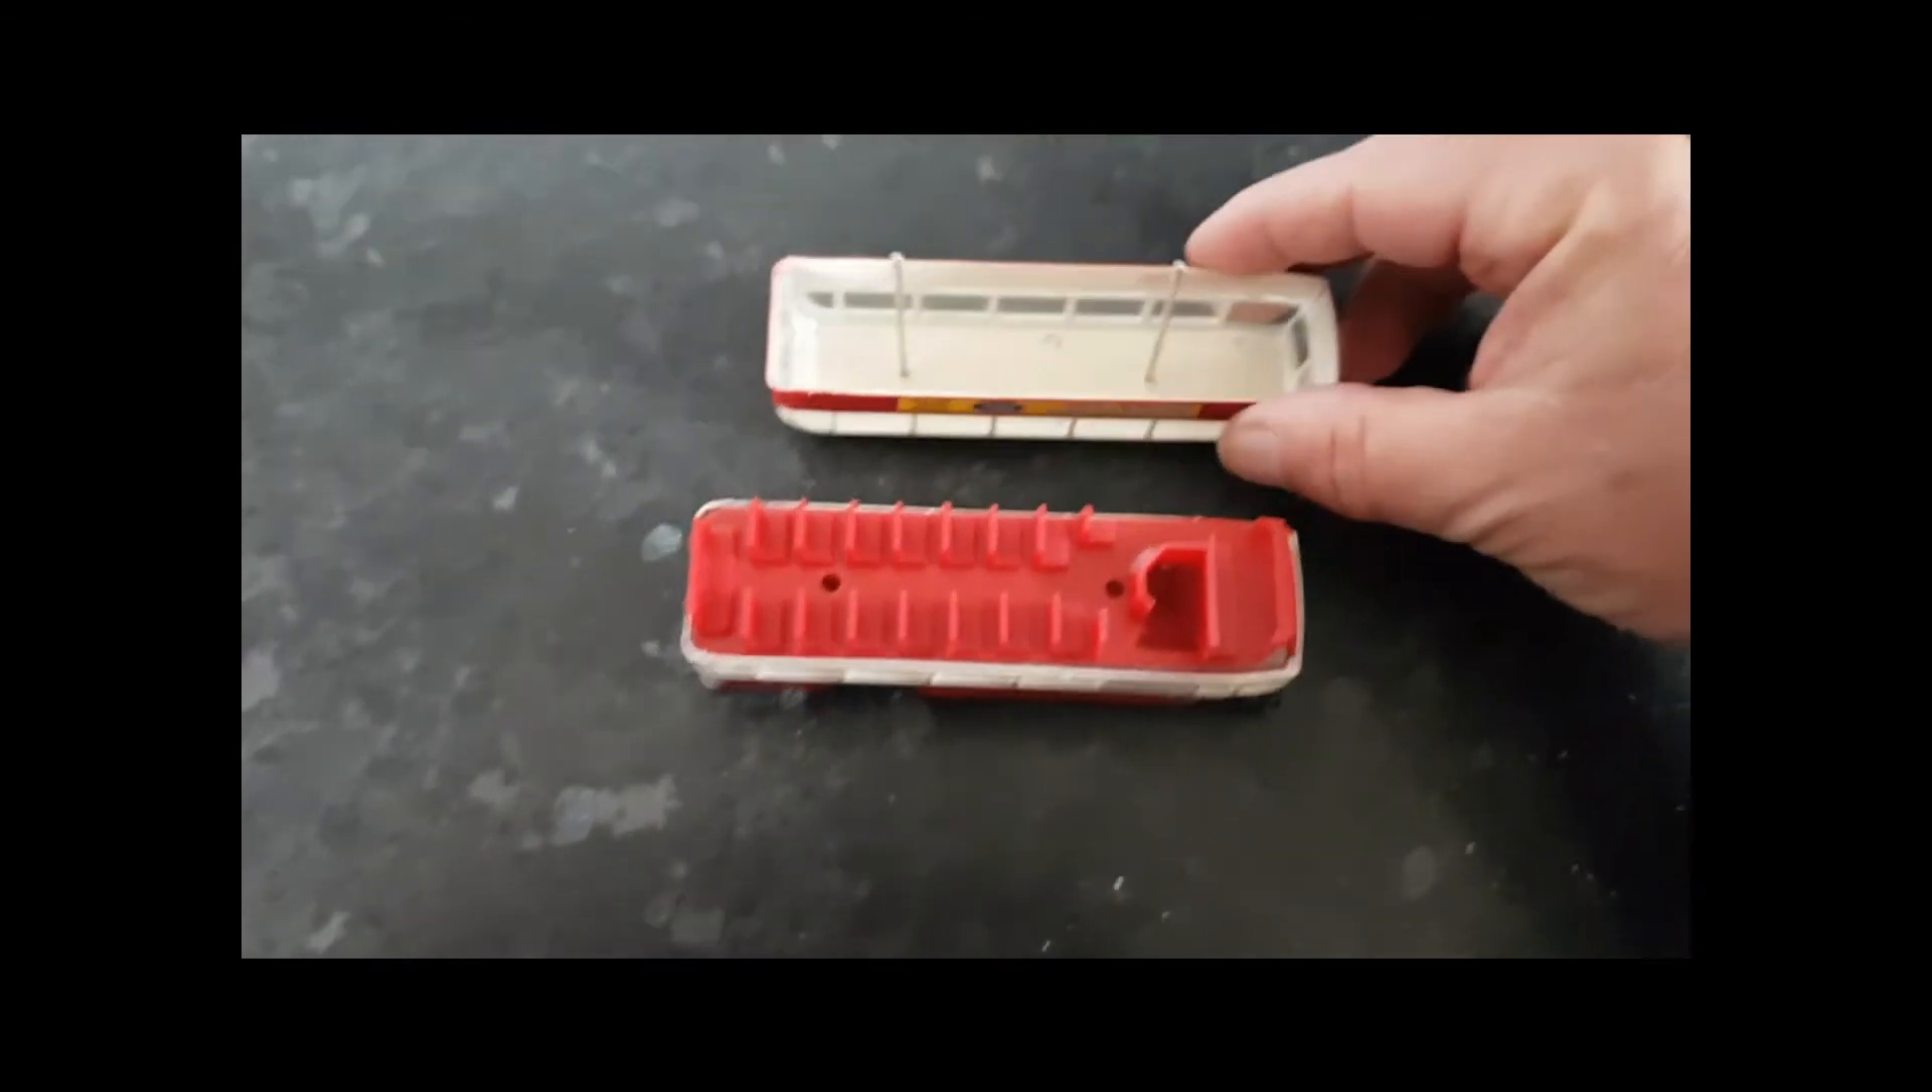See if the roof comes off. Yes, it does.